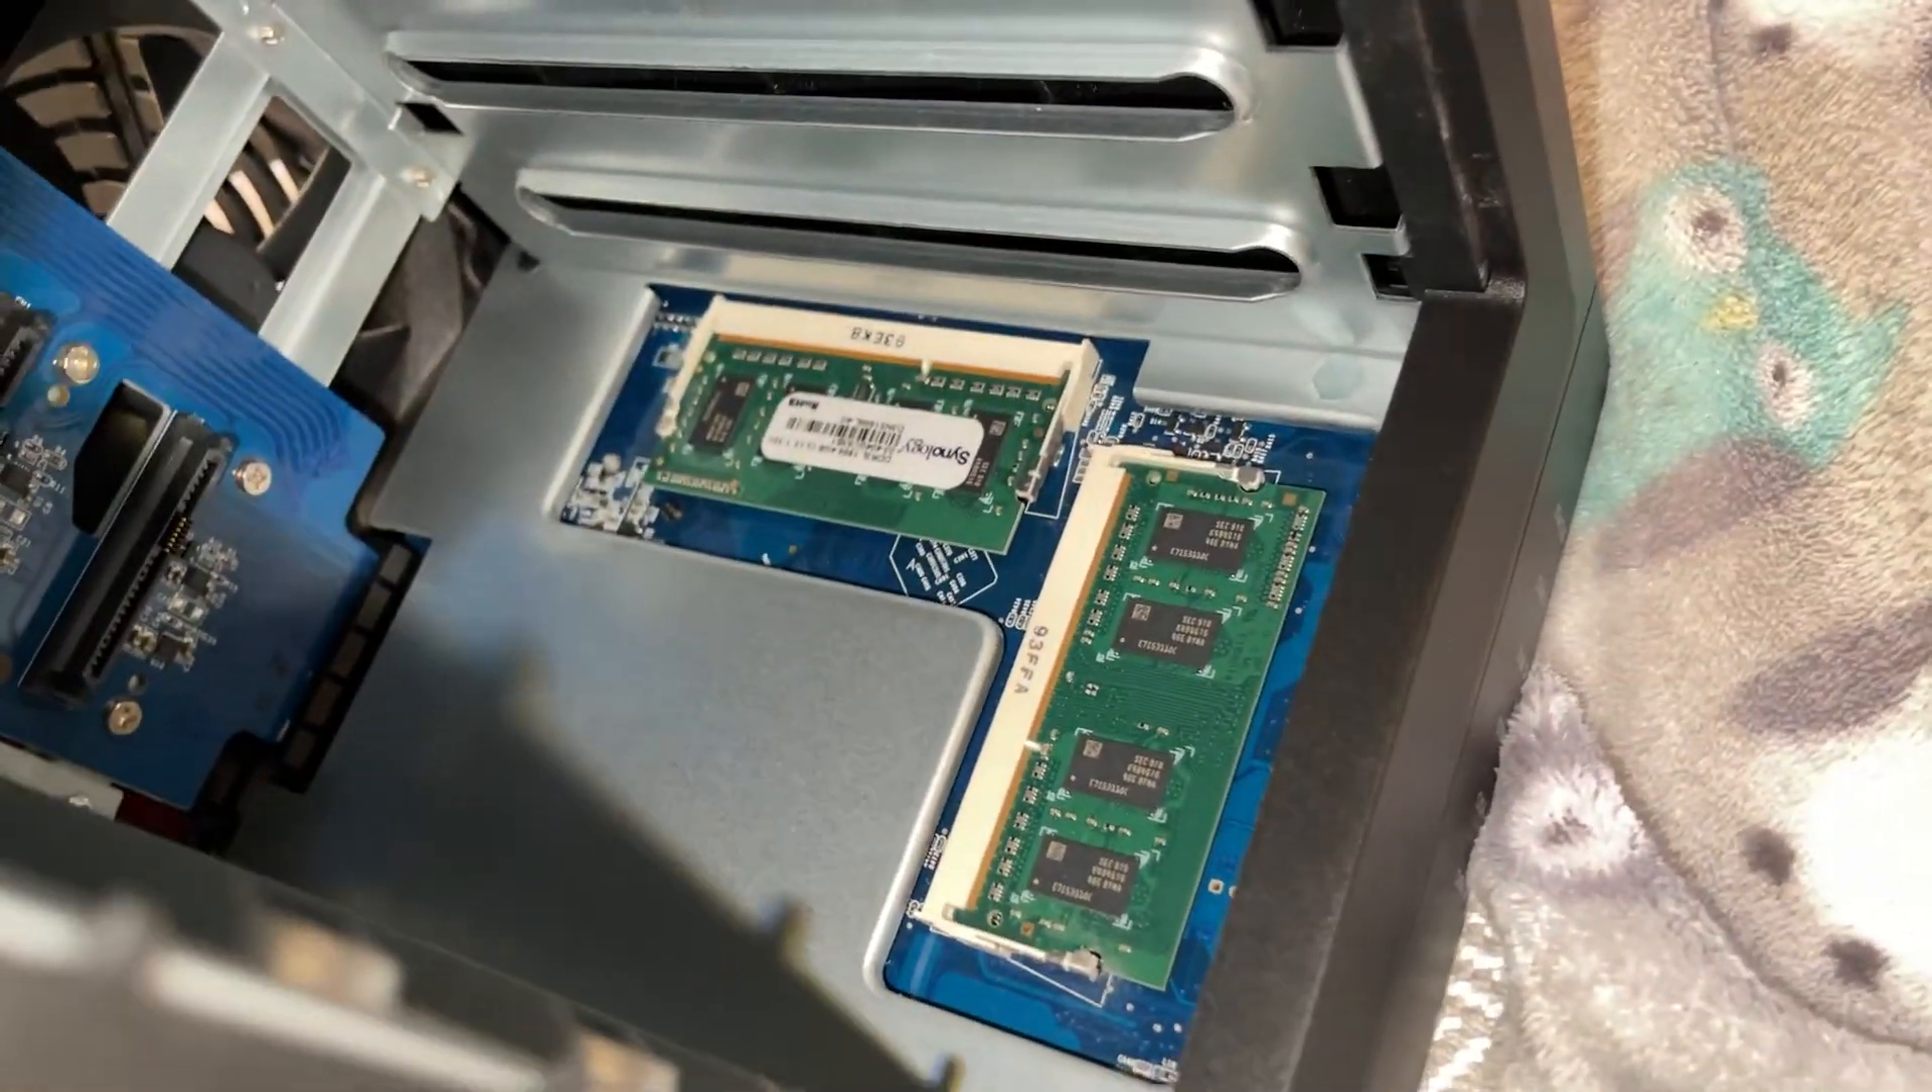Then unplug your unit, flip it over here, and you can see on the right-hand side the two installed stock sticks.